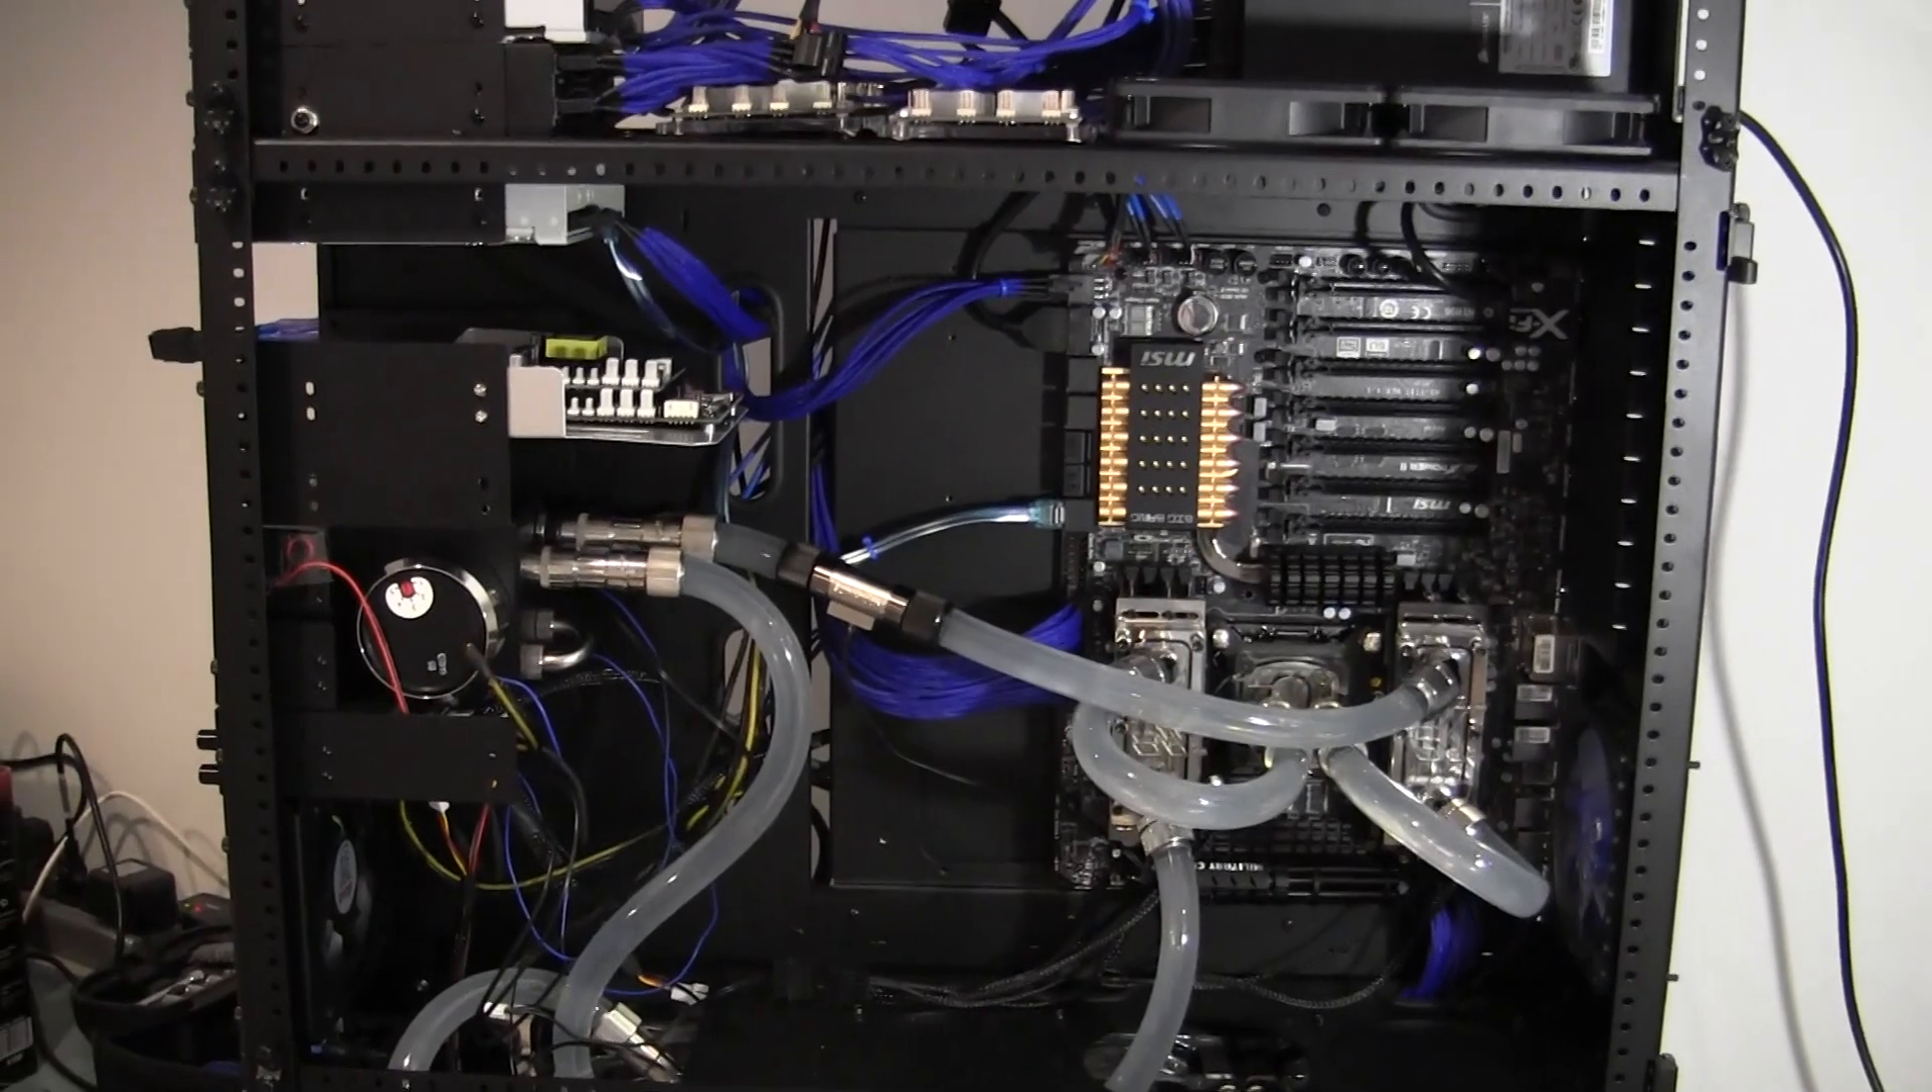We have the tubing in place and uh cabled up.